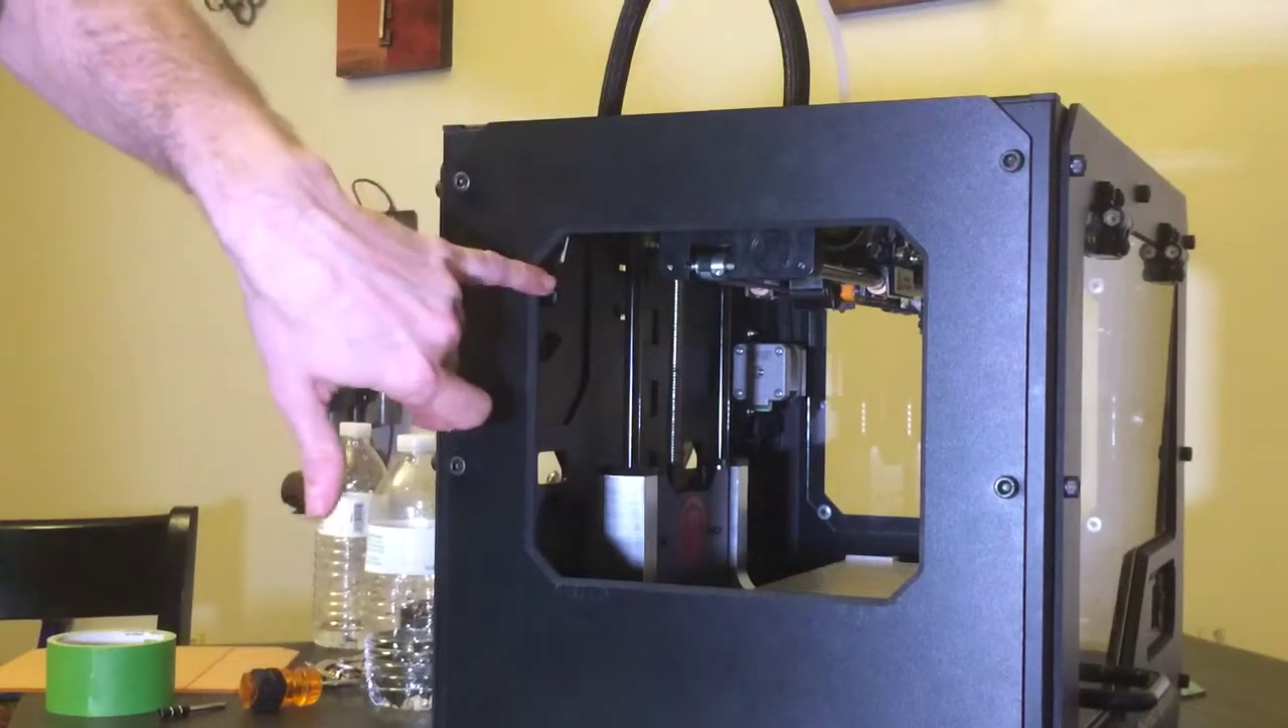Now we moved over to the left side where we don't have a window installed yet.